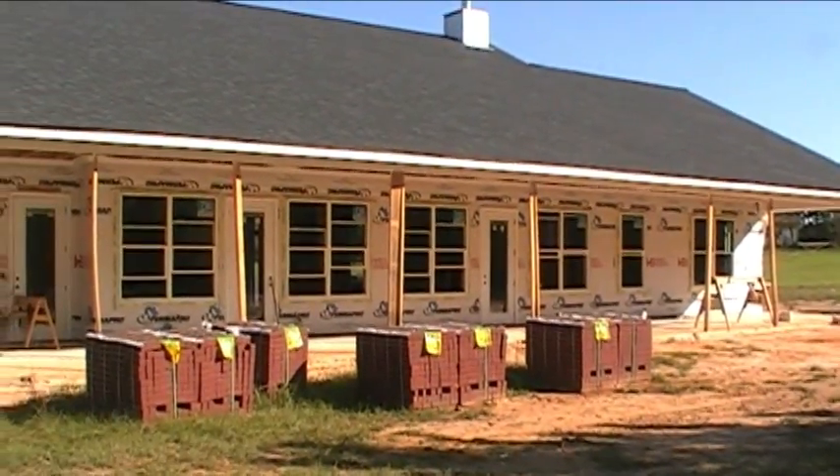Right now there's about seven sets of 2x4s holding up the back porch eave or the back porch.